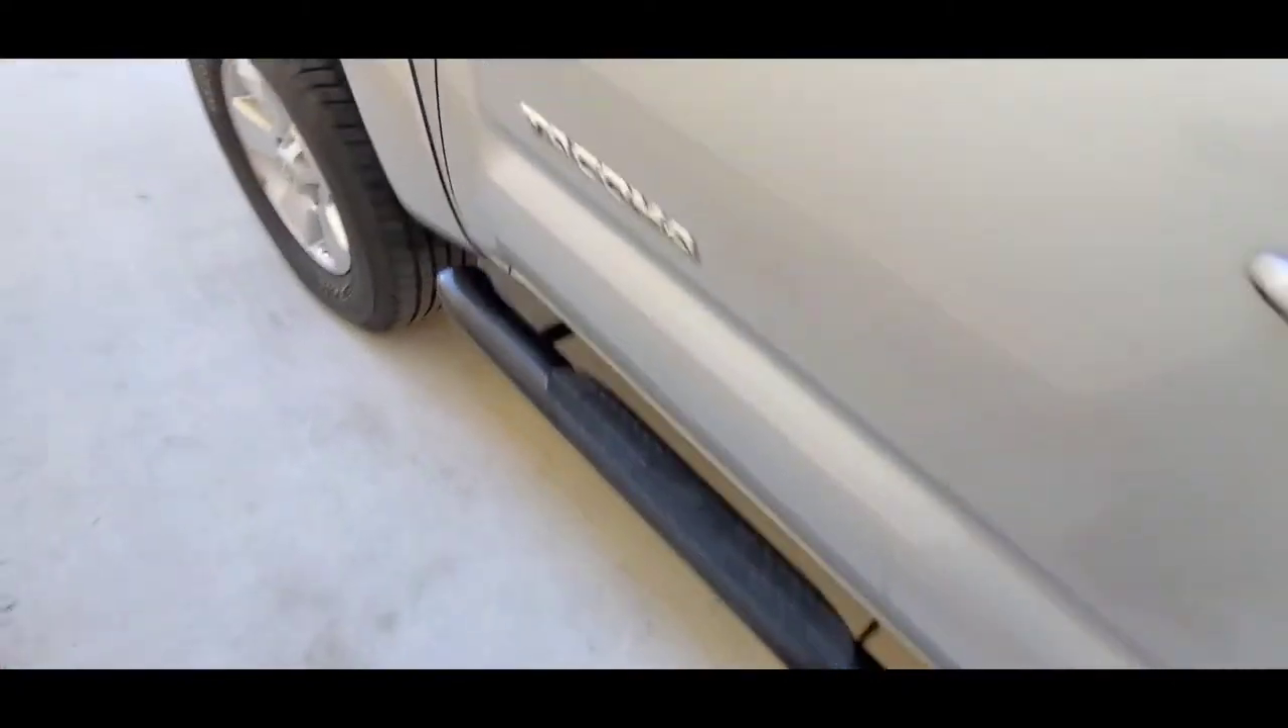Now I've got a step on the cab here.